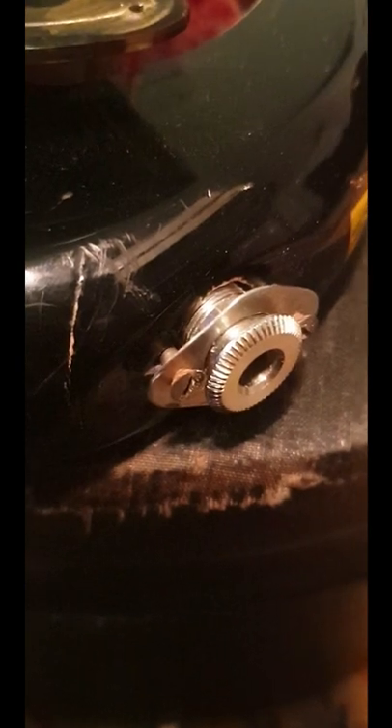Here's the new output jack. Sticks out a little bit, but I didn't want to do any routing to the body.